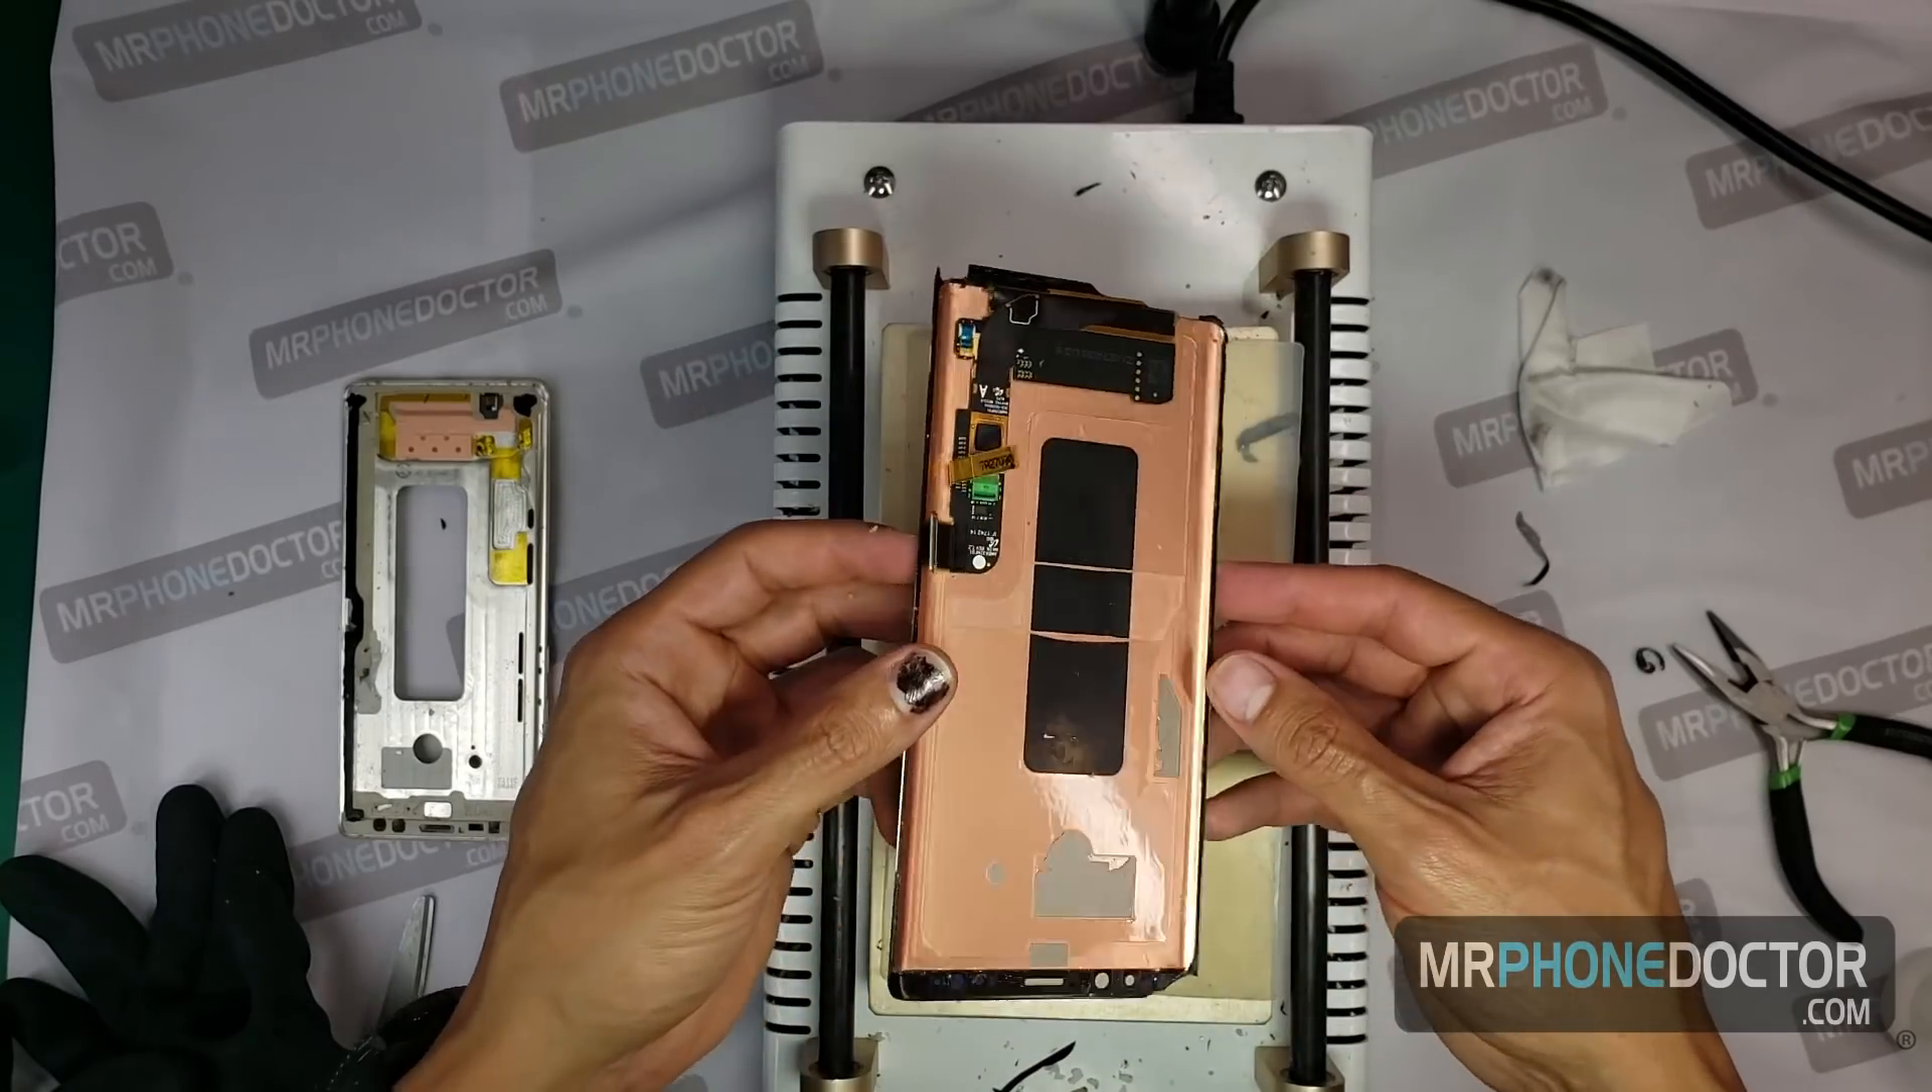Okay, we have removed the middle frame successfully.